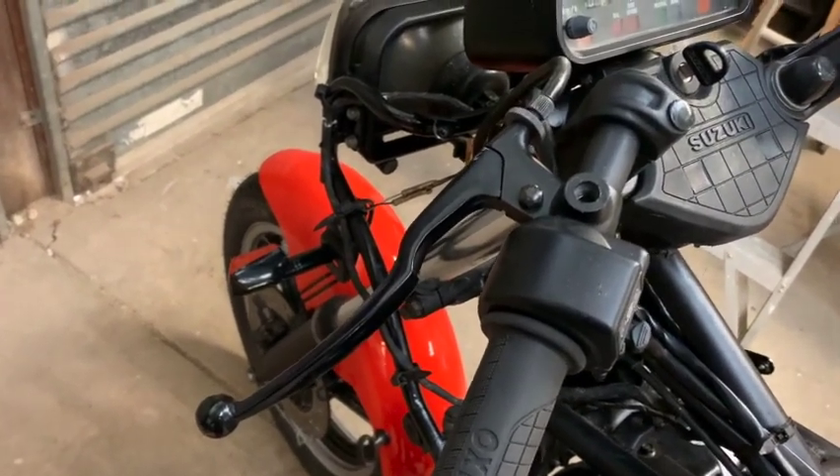Just tidied up the clutch lever and uh mounted that.